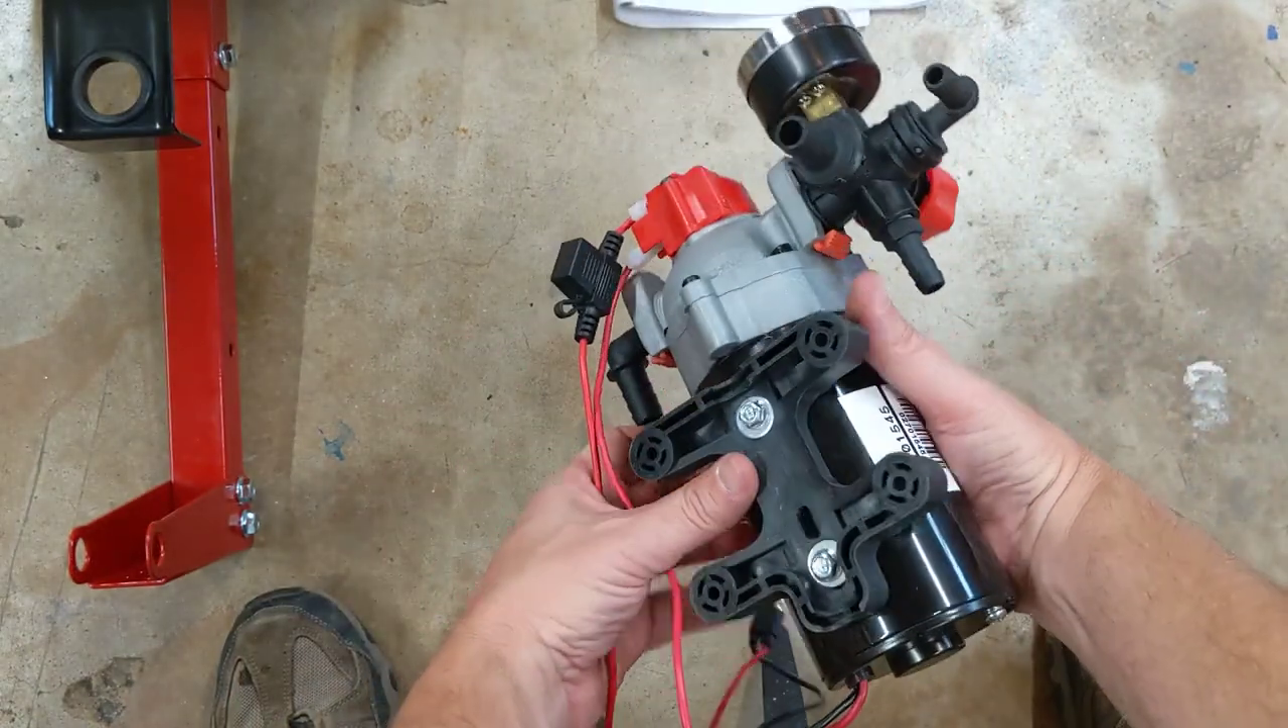Alright, so now if you look, we've got the pump assembled. It will sit on the tank like this.